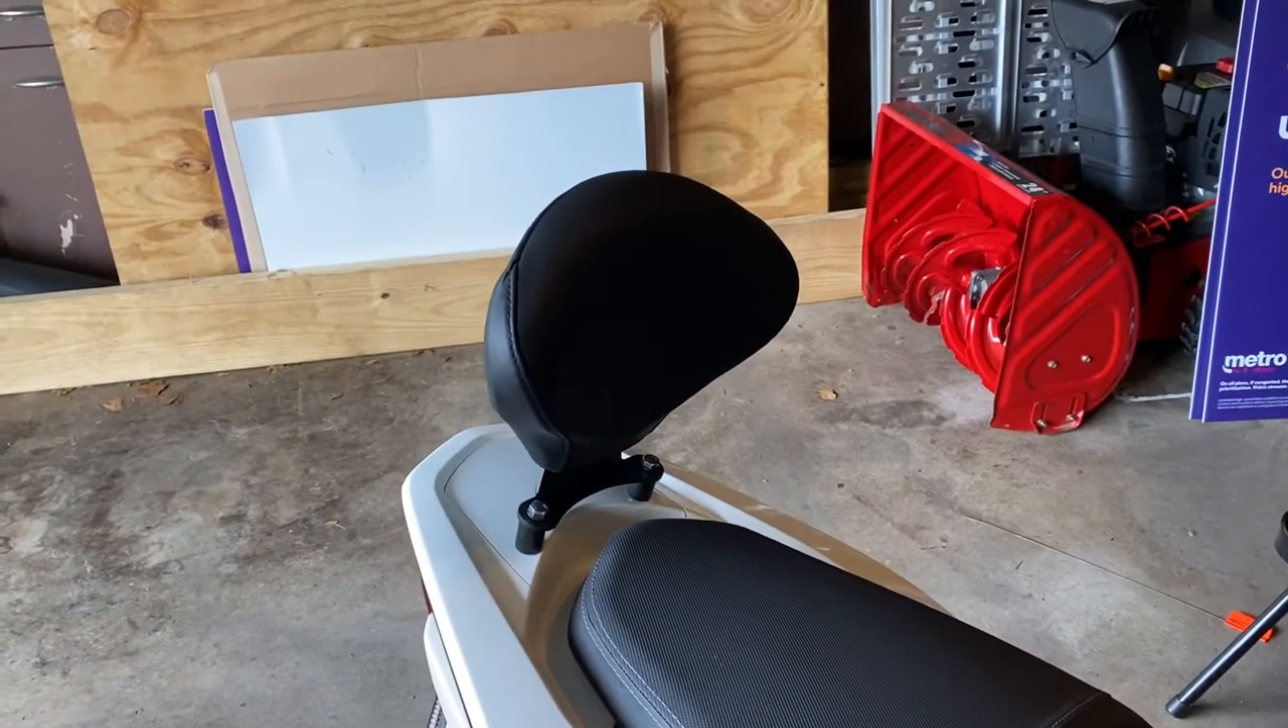Here it is the final product the backrest is on the Honda PCX 150.